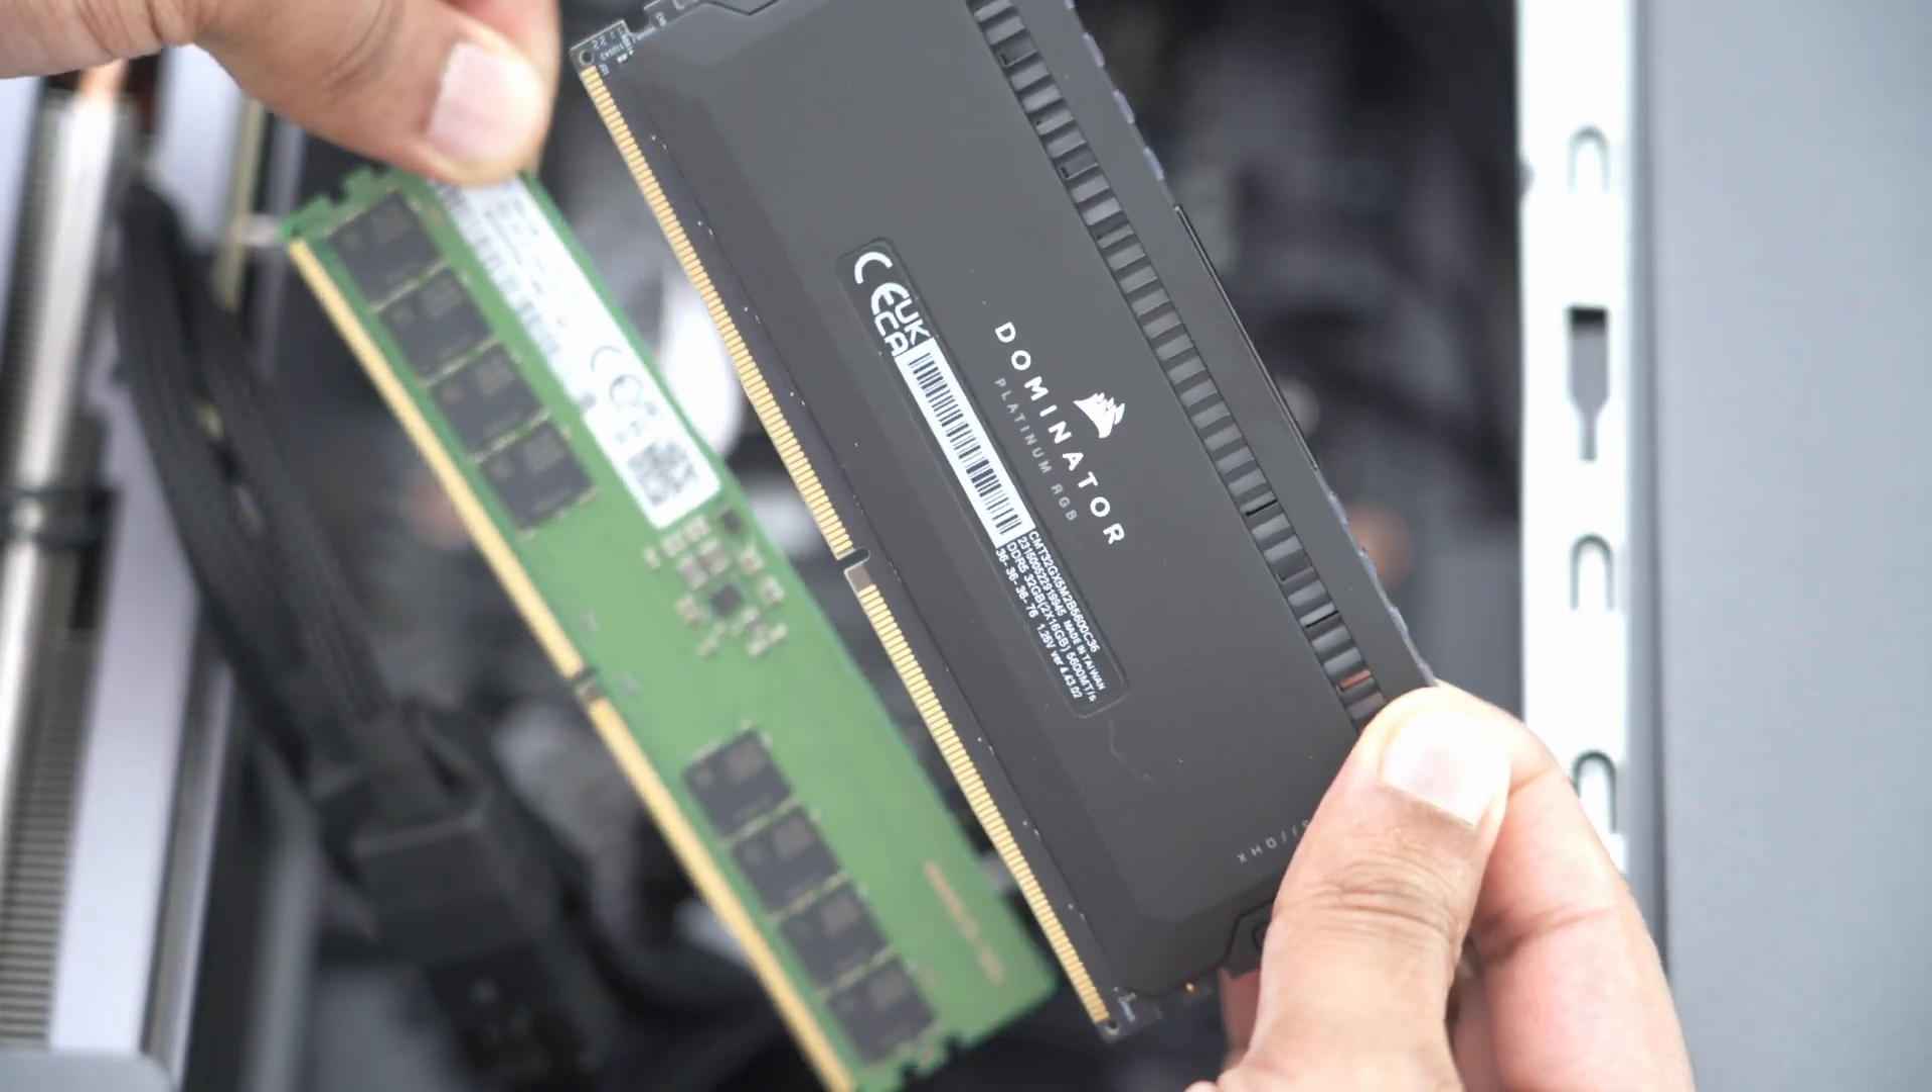So the samsung ram stick is removed.